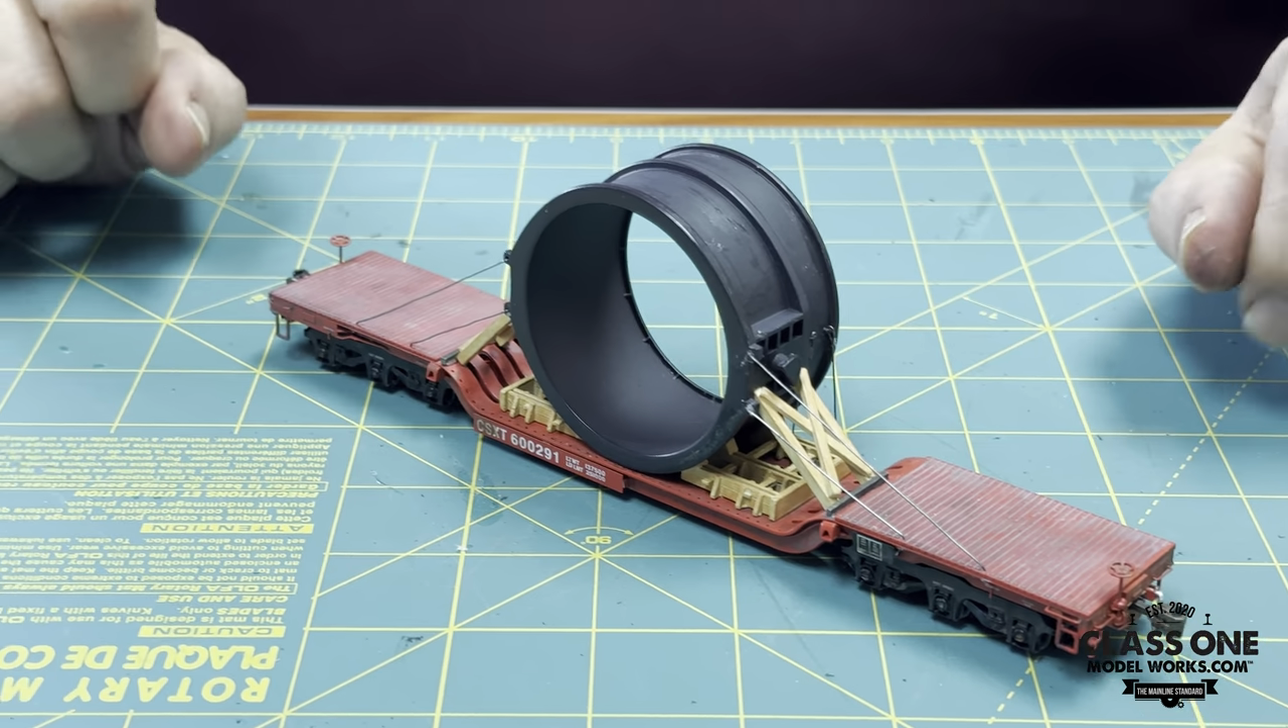All right folks so now we've come to the end of our install and our assembly and you can see that this really looks nice with all the tie downs on here and the cribbing in place.